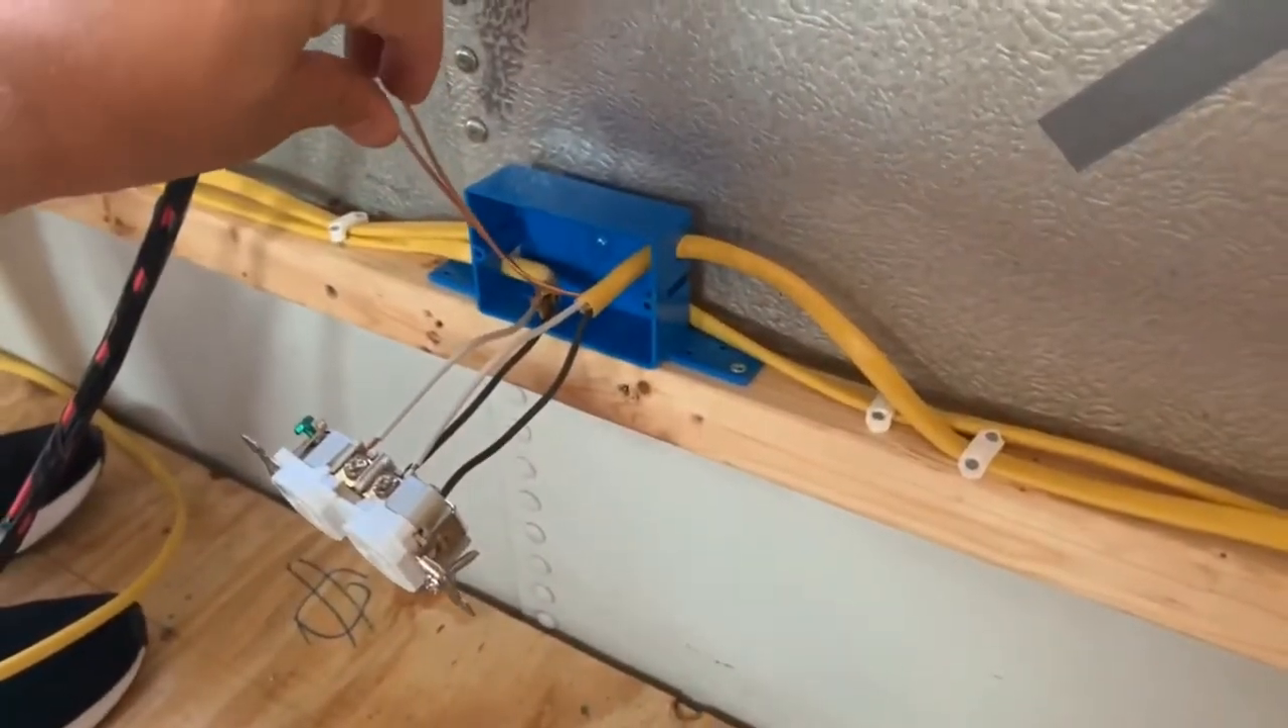The only thing we don't have installed are the ground the bare ground wires here.